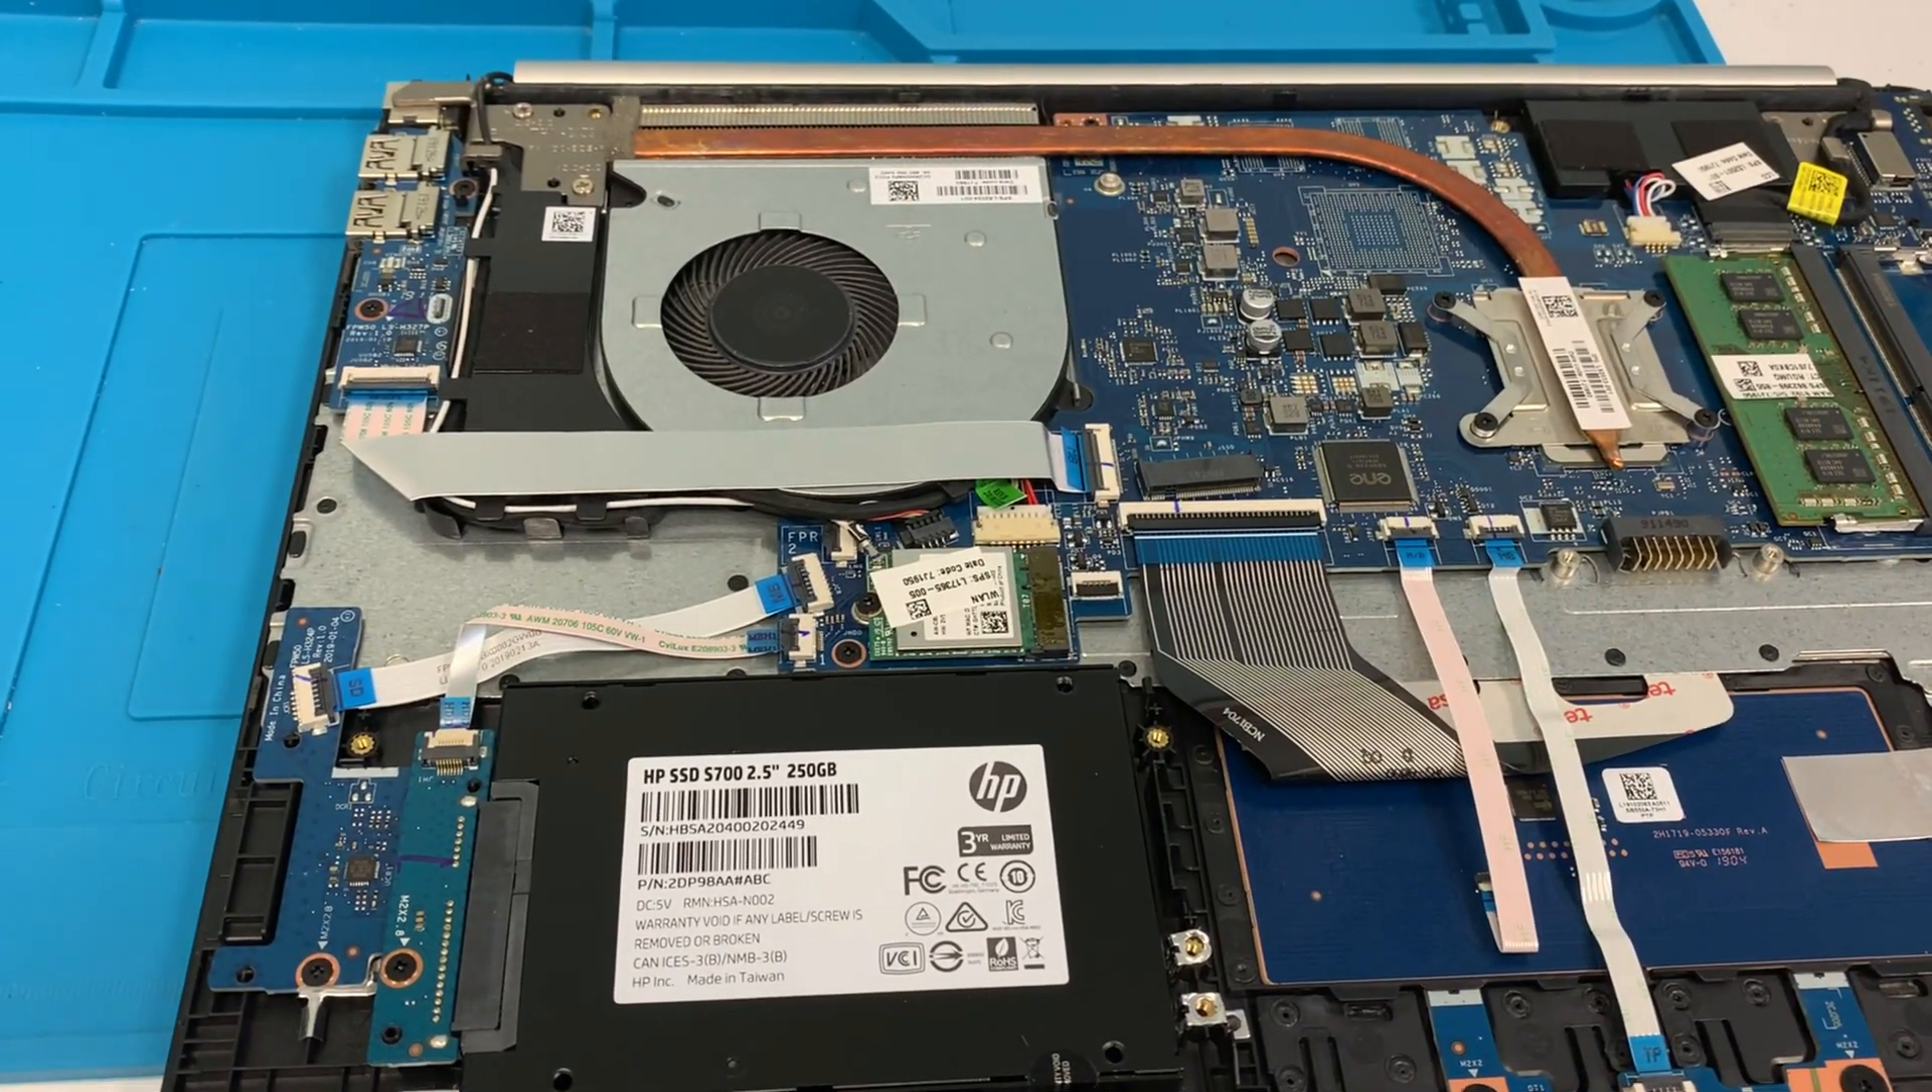The new ssd is in there and obviously there will not be an operating system on here.